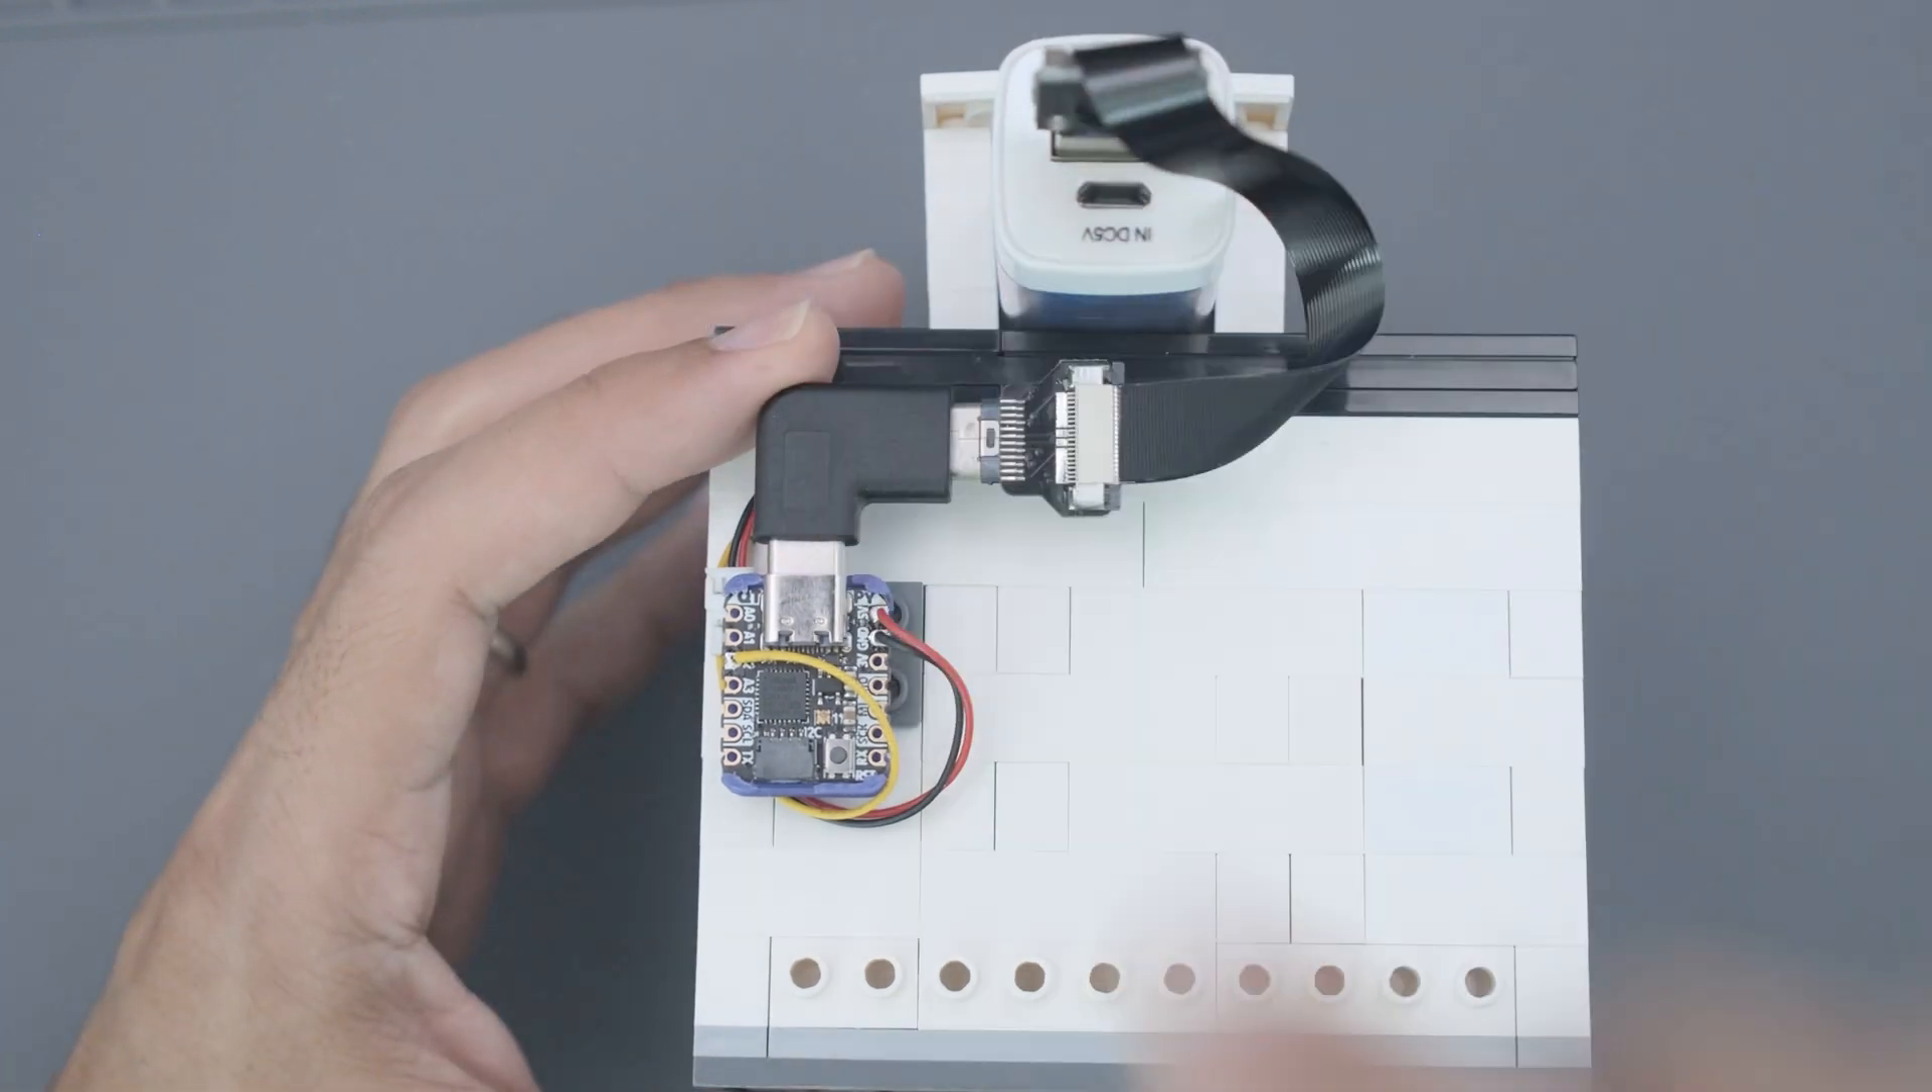This USB battery is fitted into a small enclosure that we built into the roof of the Lego set.